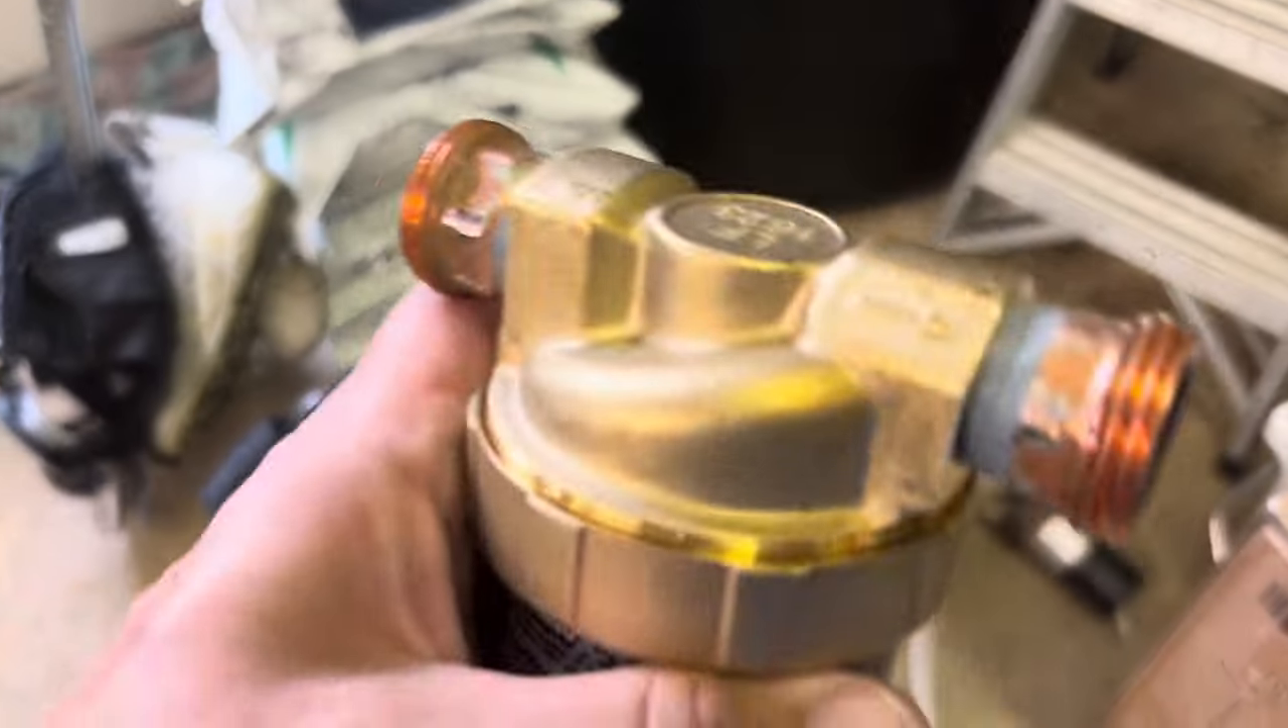All right guys we got our fittings installed in our new pump.